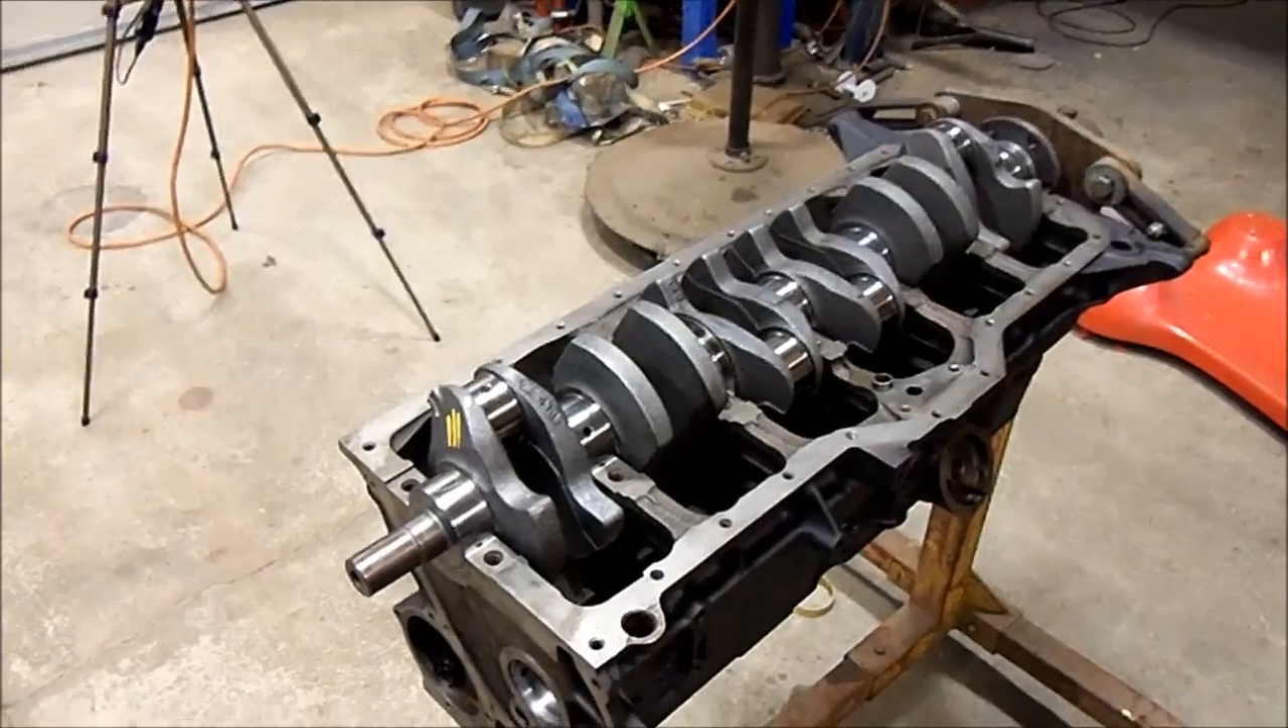So, now we've got the crankshaft in.